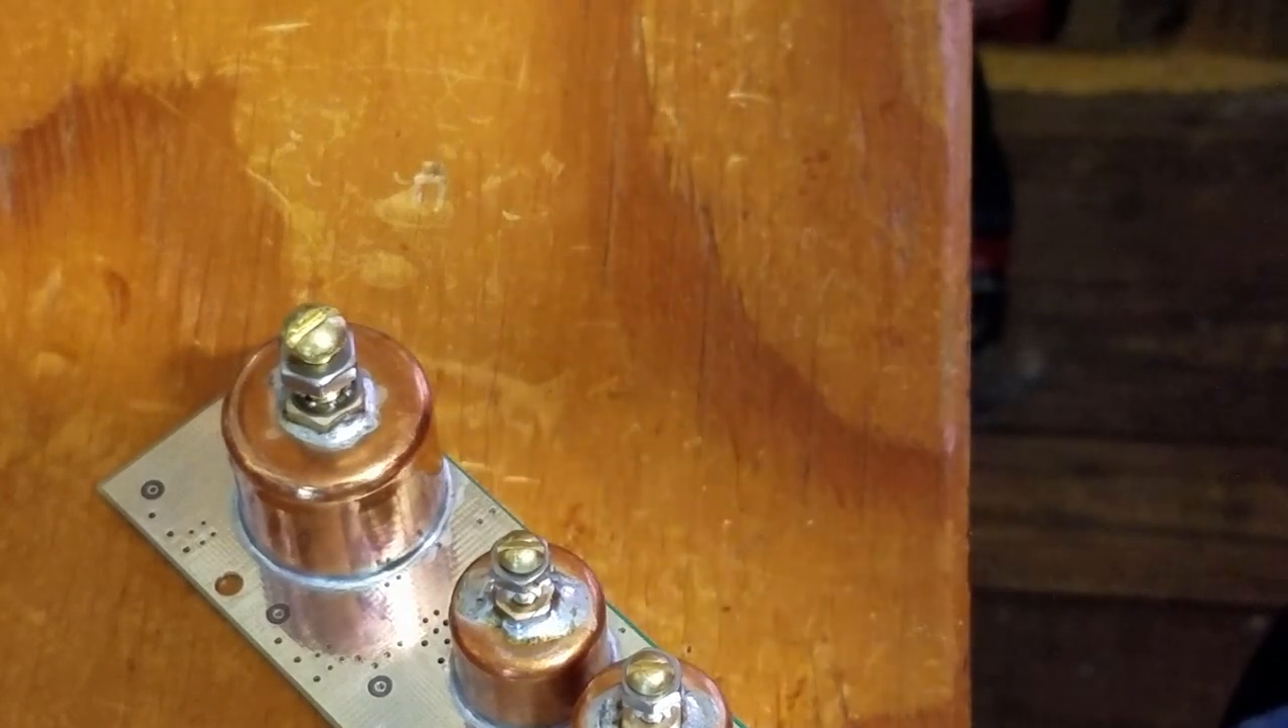So that's the final step of soldering on the pipe caps.